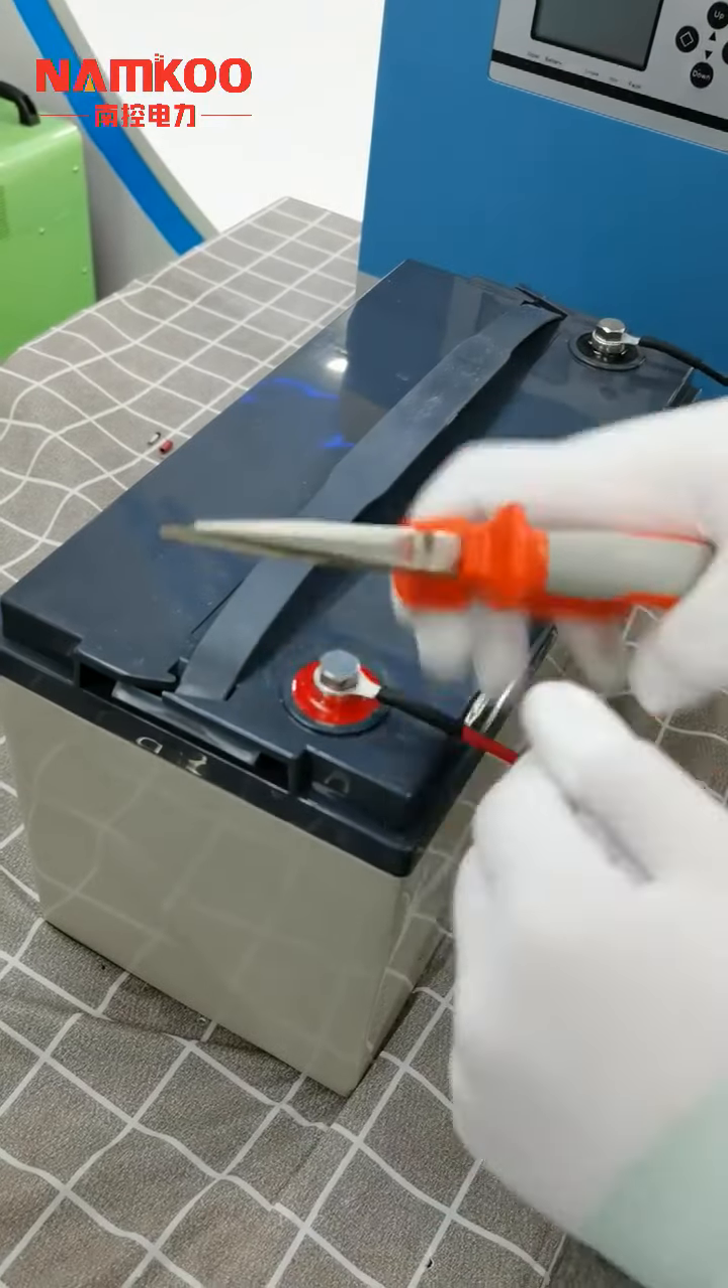And then the red cable is connected to the battery positive terminal.